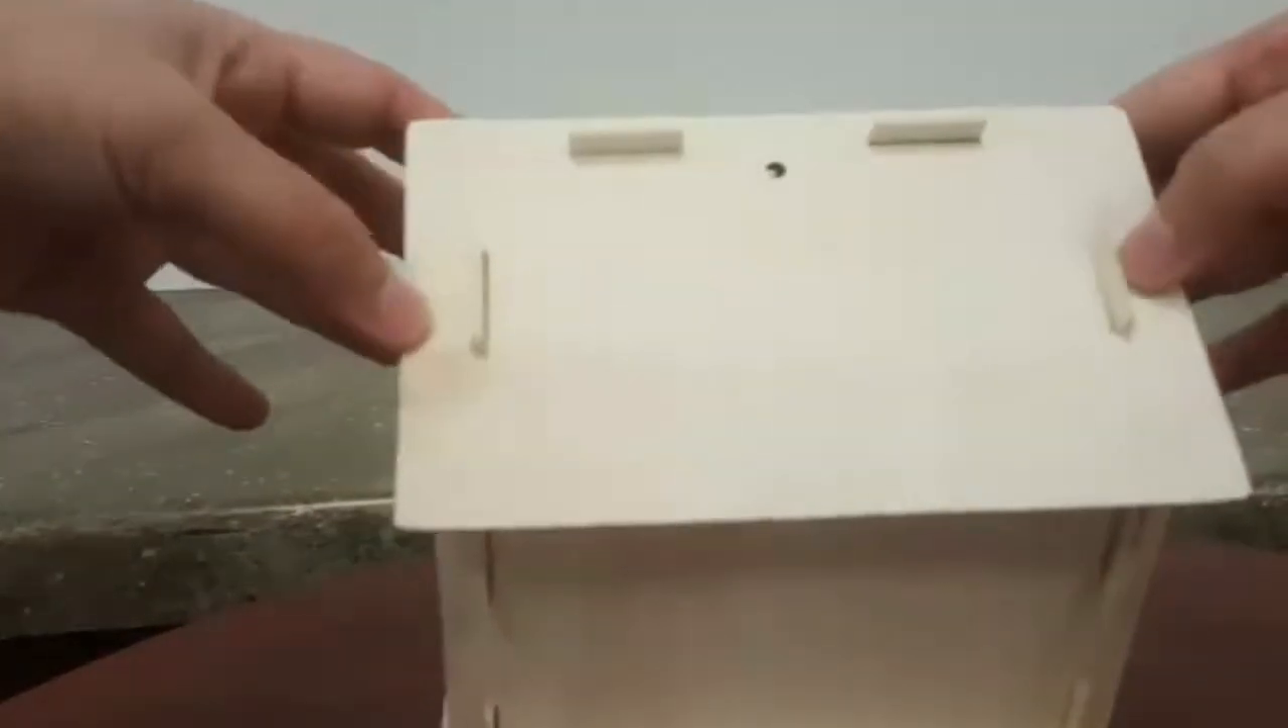And then our last piece is the one with all the slots and you're going to put all the slots in like this. And you have your completed birdhouse.